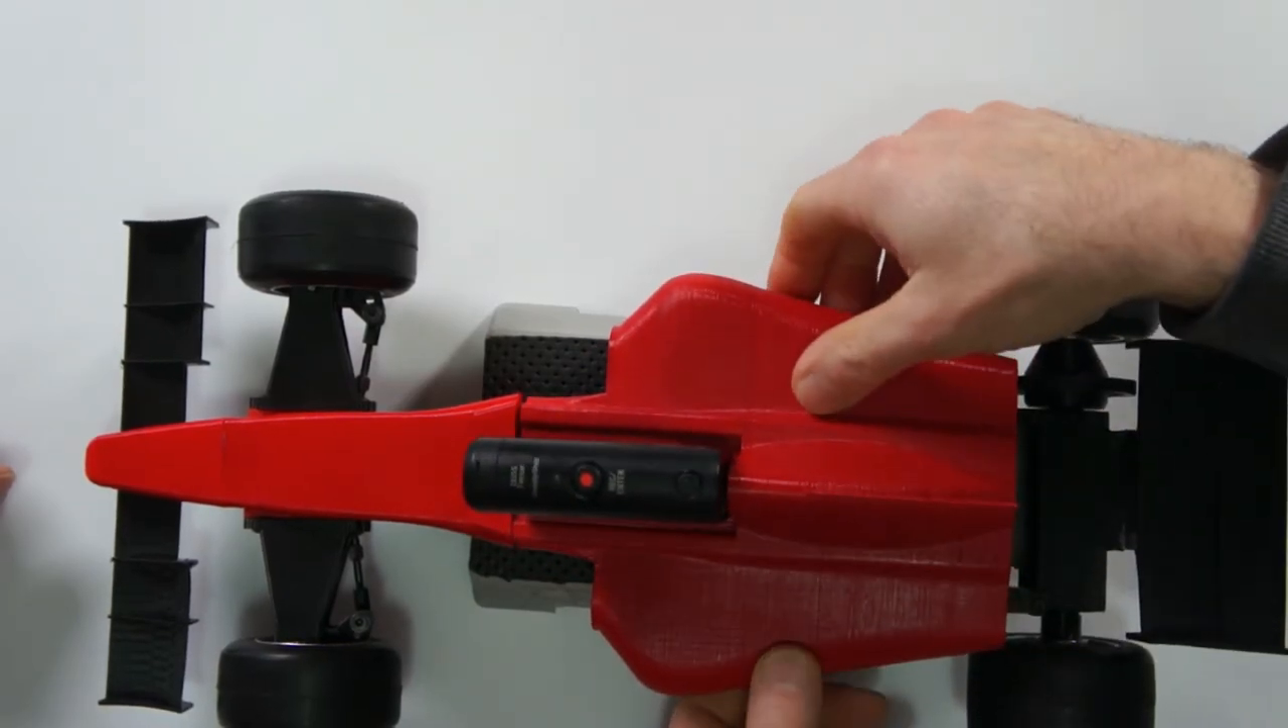Abbiamo montato L'action cam di Sony In stile Camera car di Formula 1.